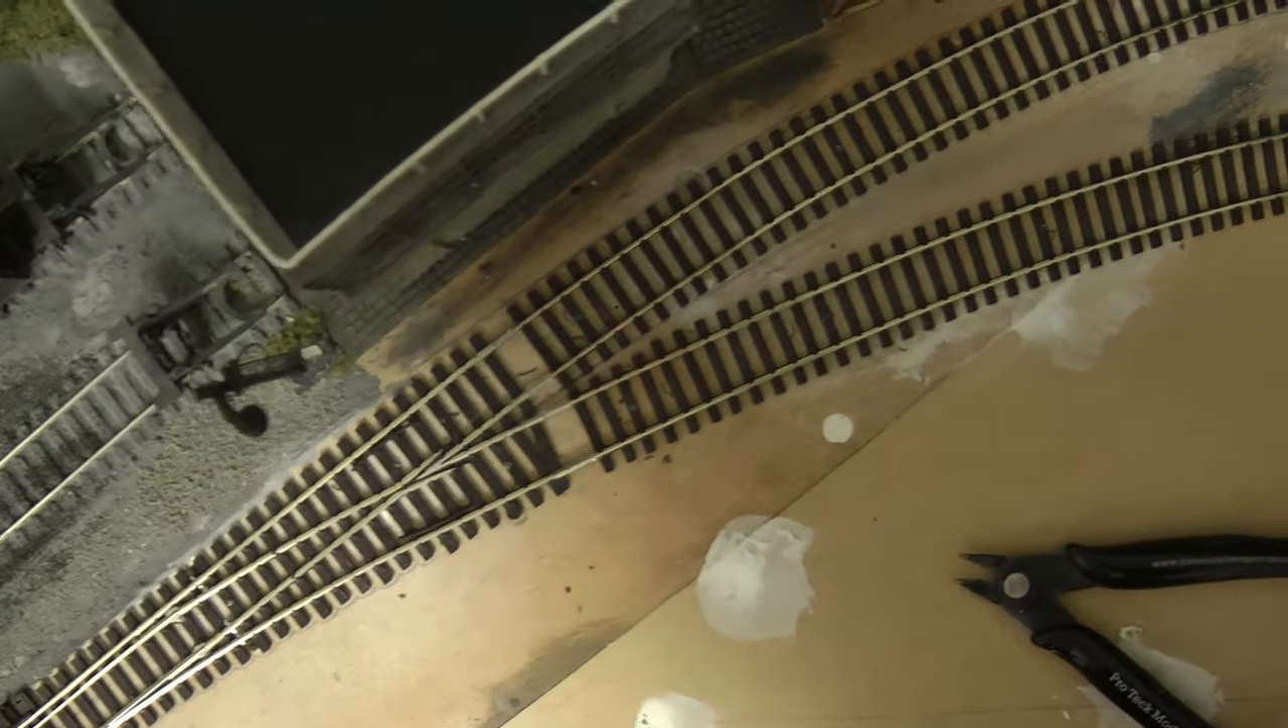On the right hand side we now have a new siding.